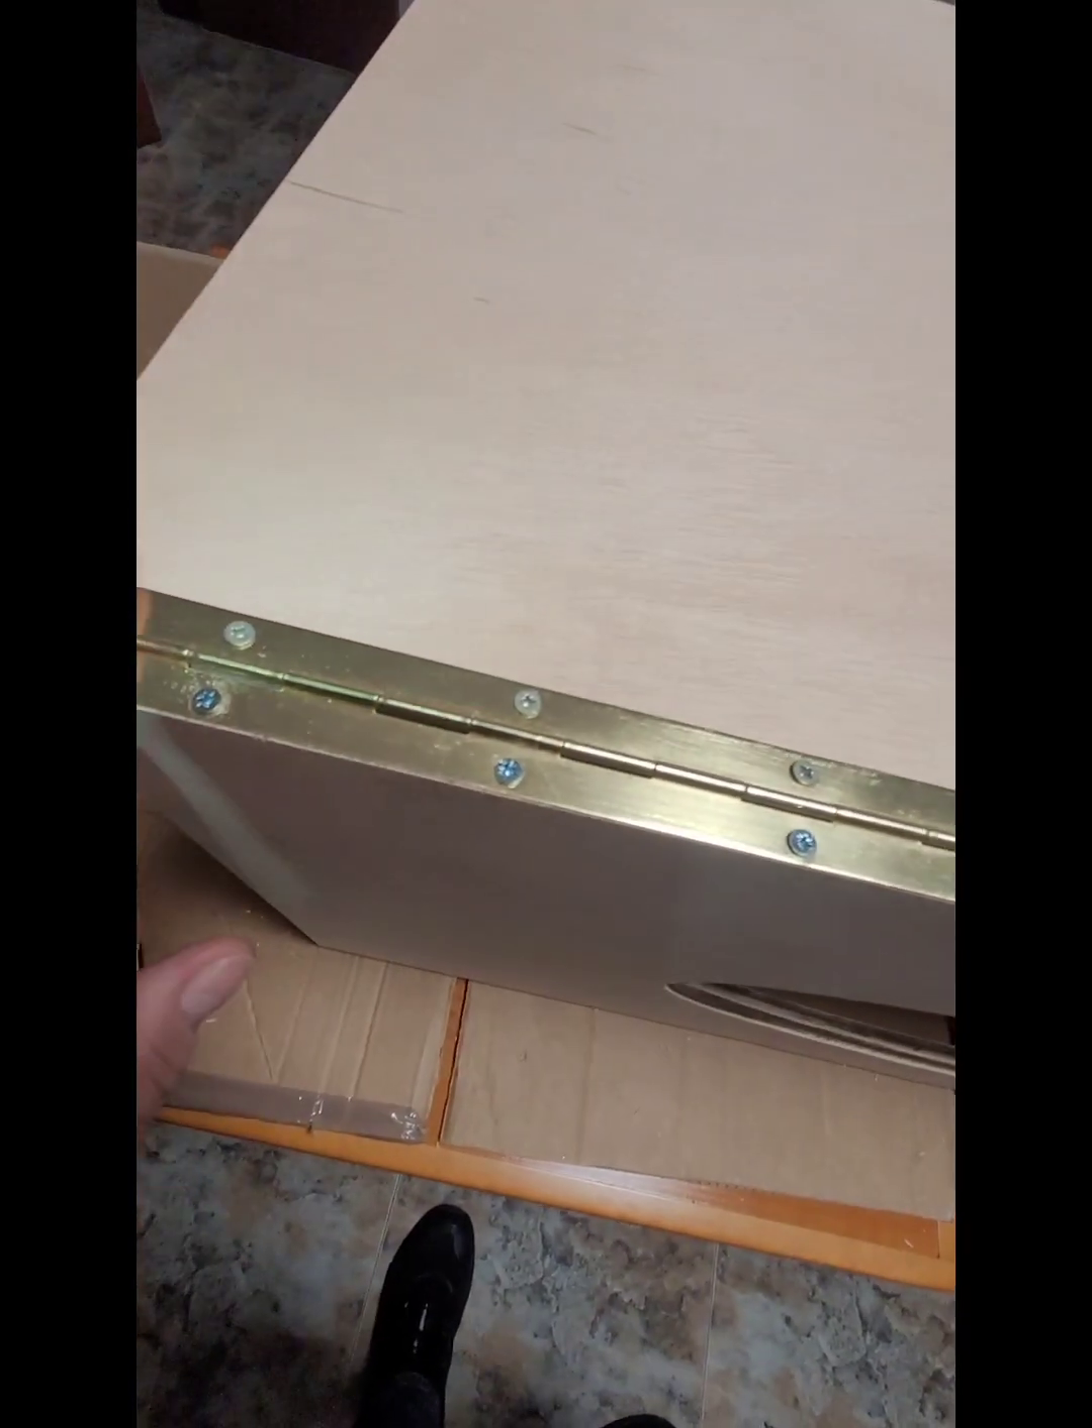Ya tenemos toda la bisagra puesta también aquí.